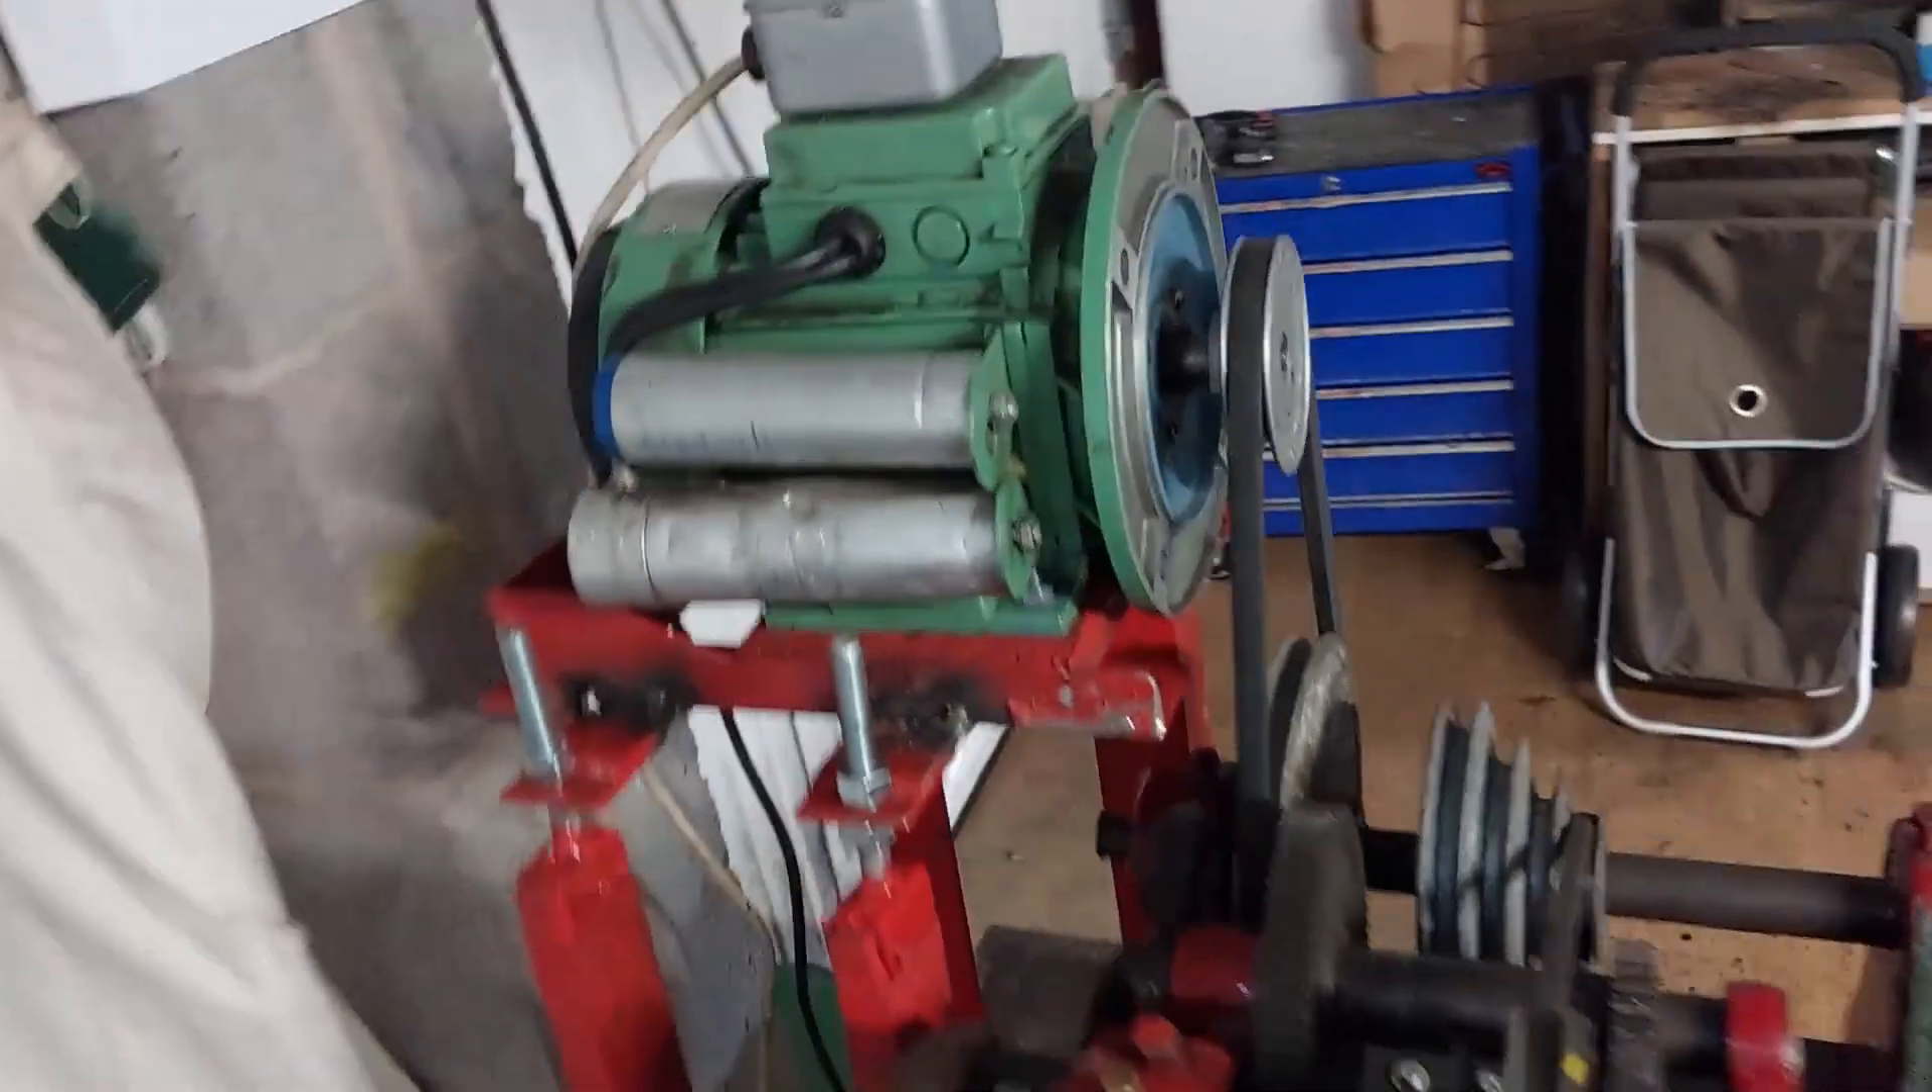Here's the motor mounted so it's mounted on top.